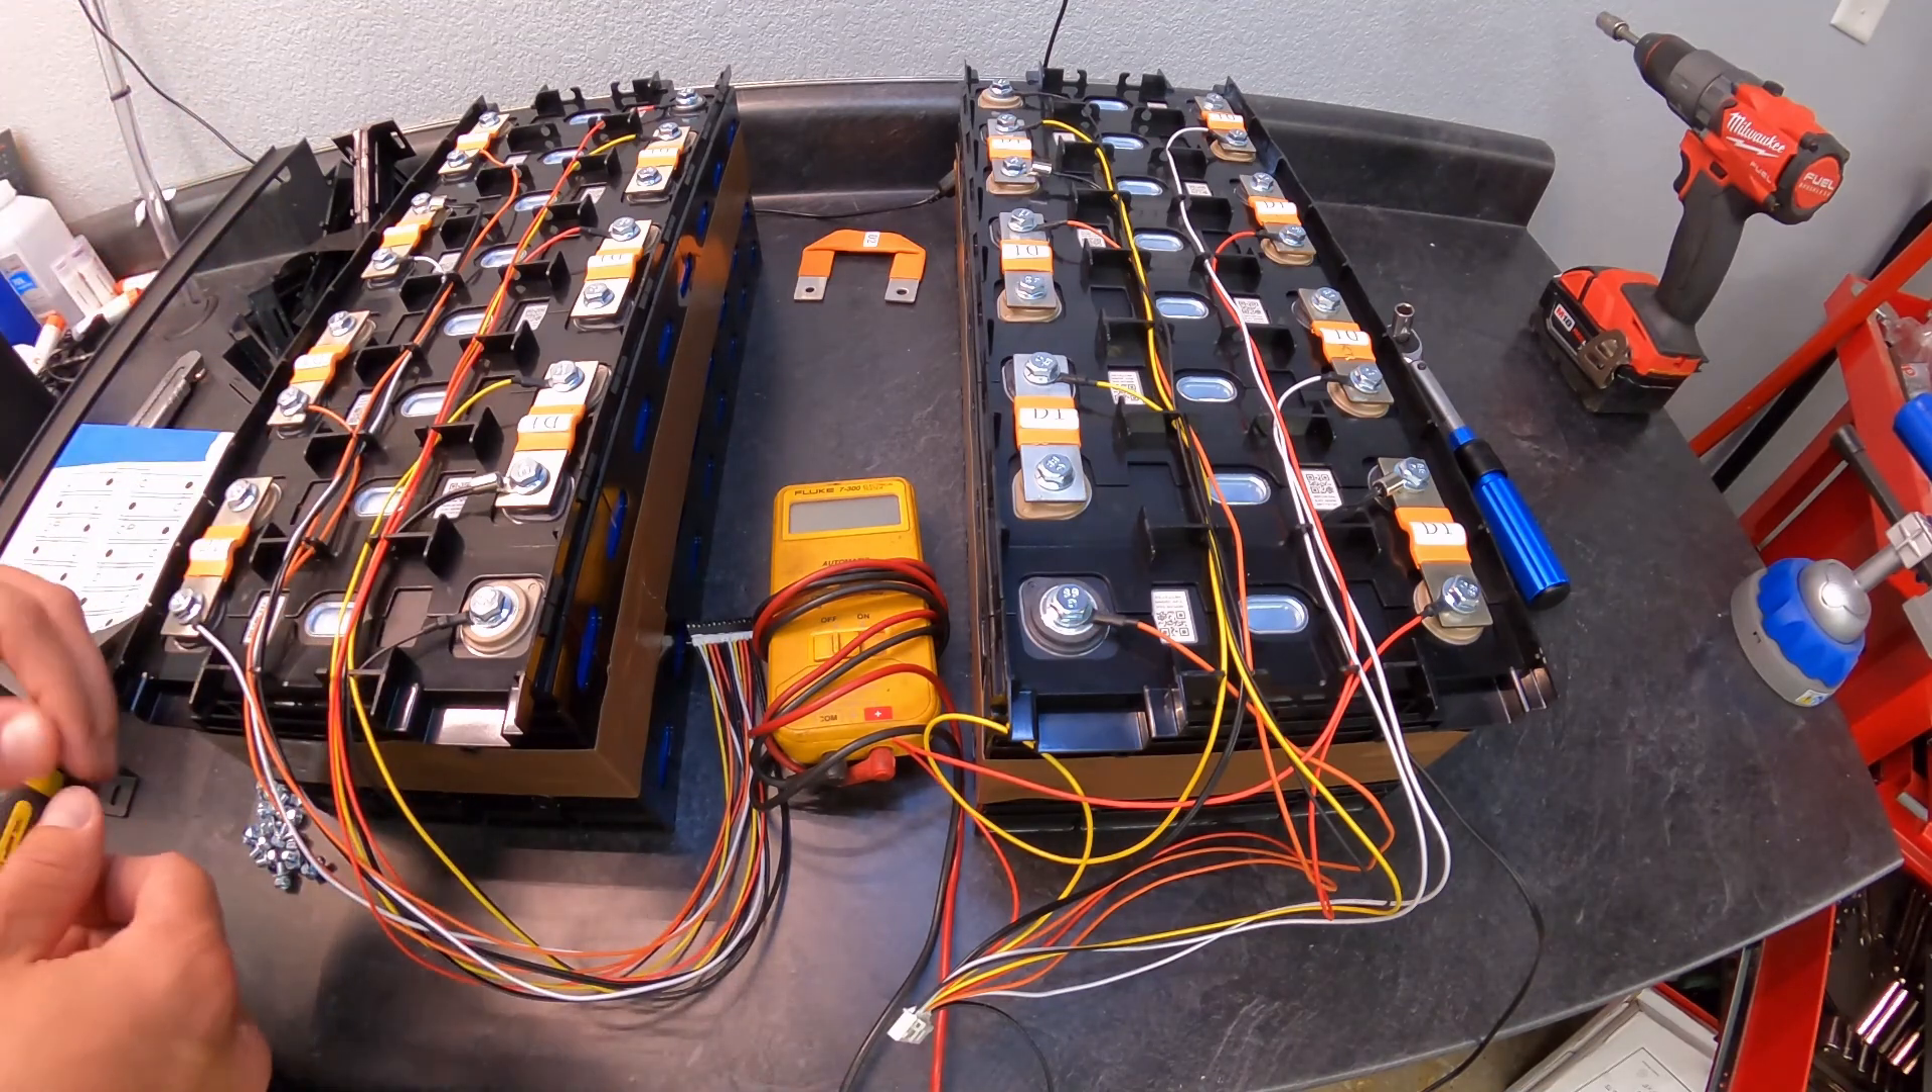Got the BMS wires all put together here they do sort of sit in these little trays here.